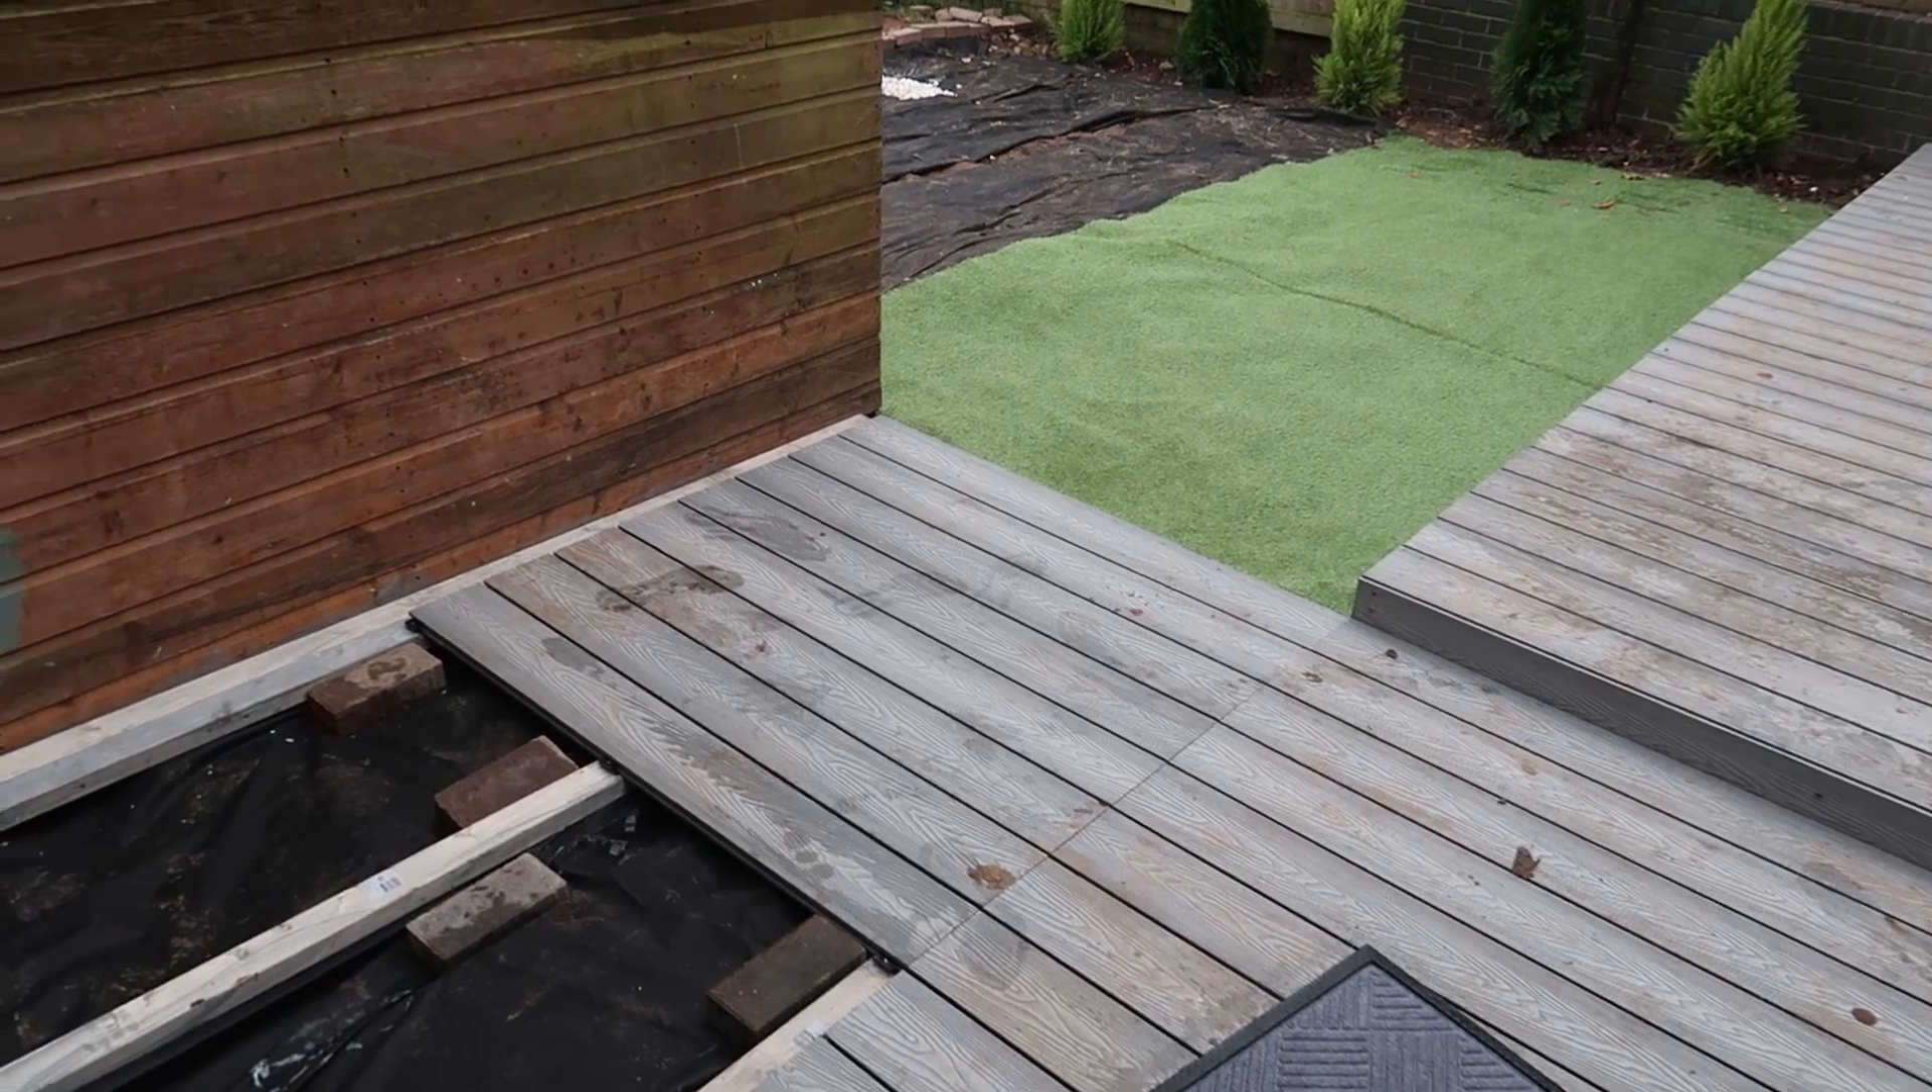Decking other than that corner is done.